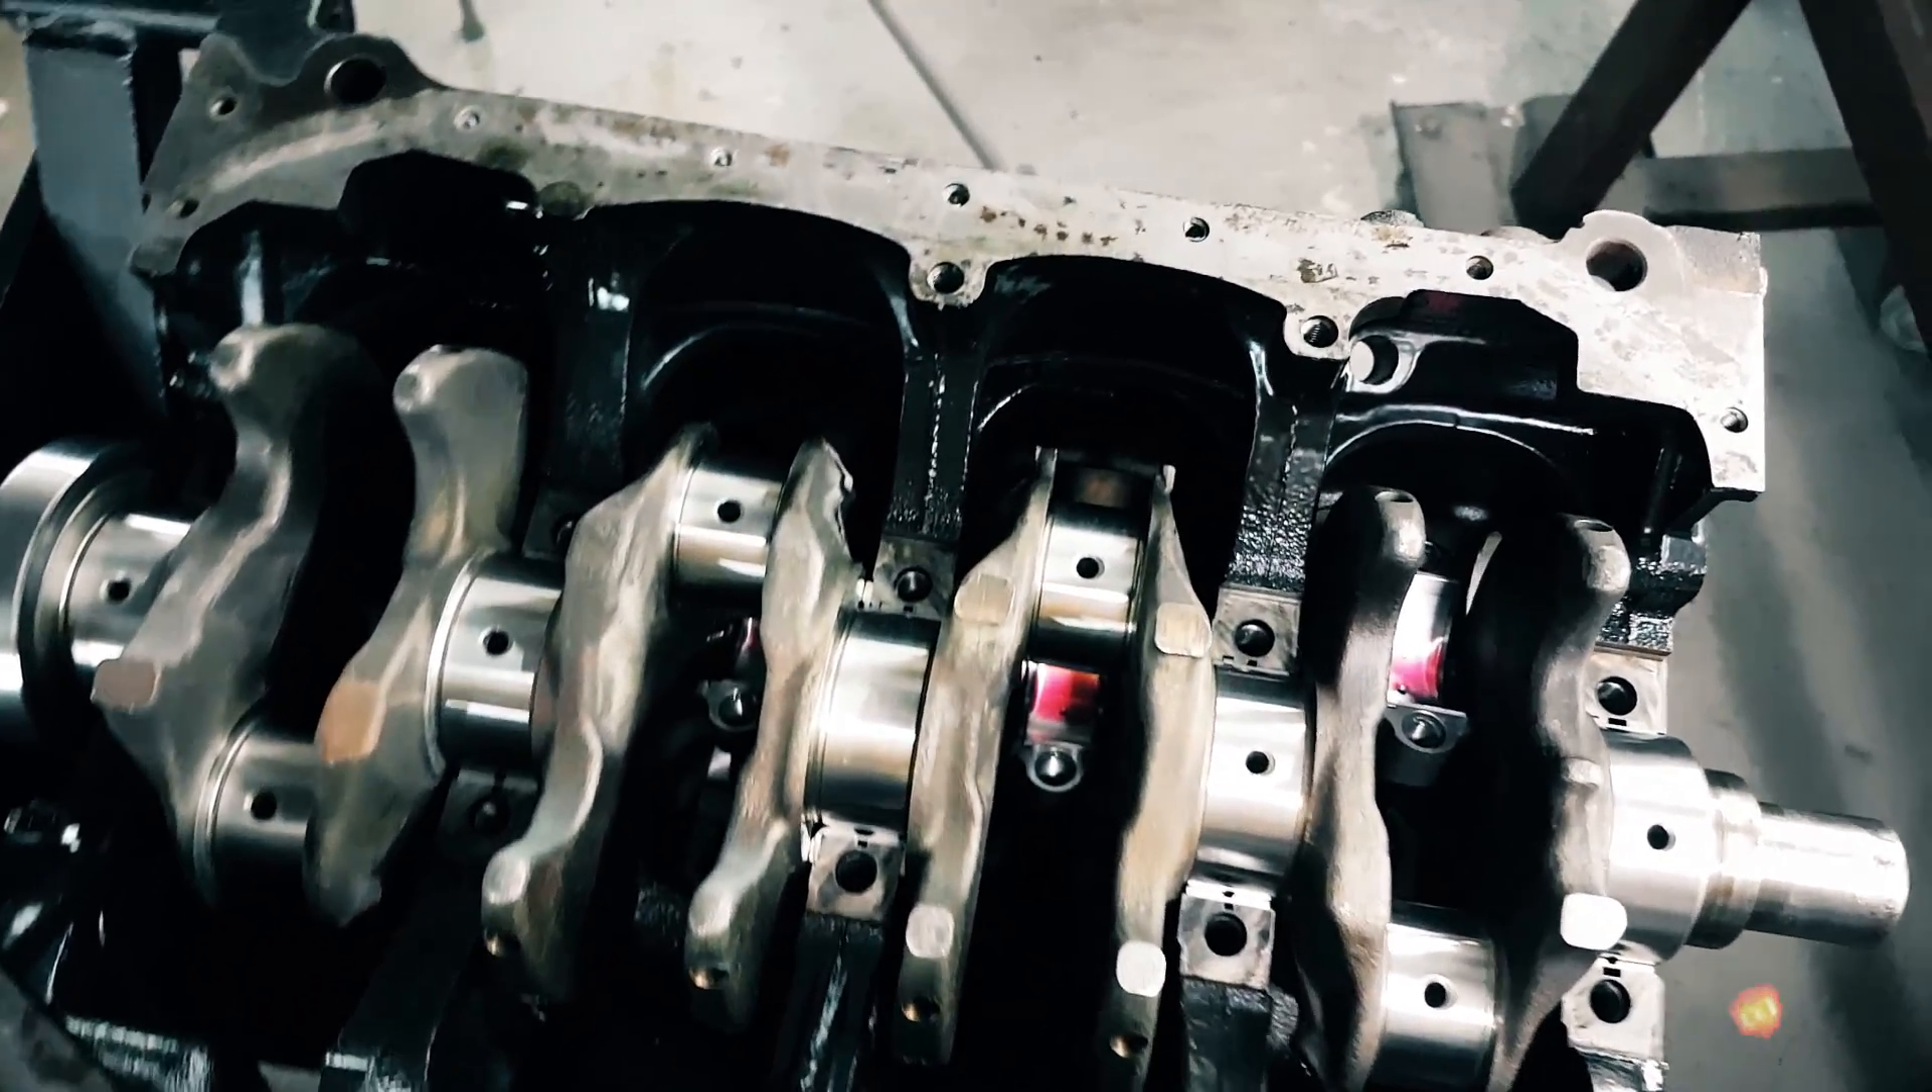Ну что коленвал на своем месте осталось накрыть его постелью и закрыть шатуны.